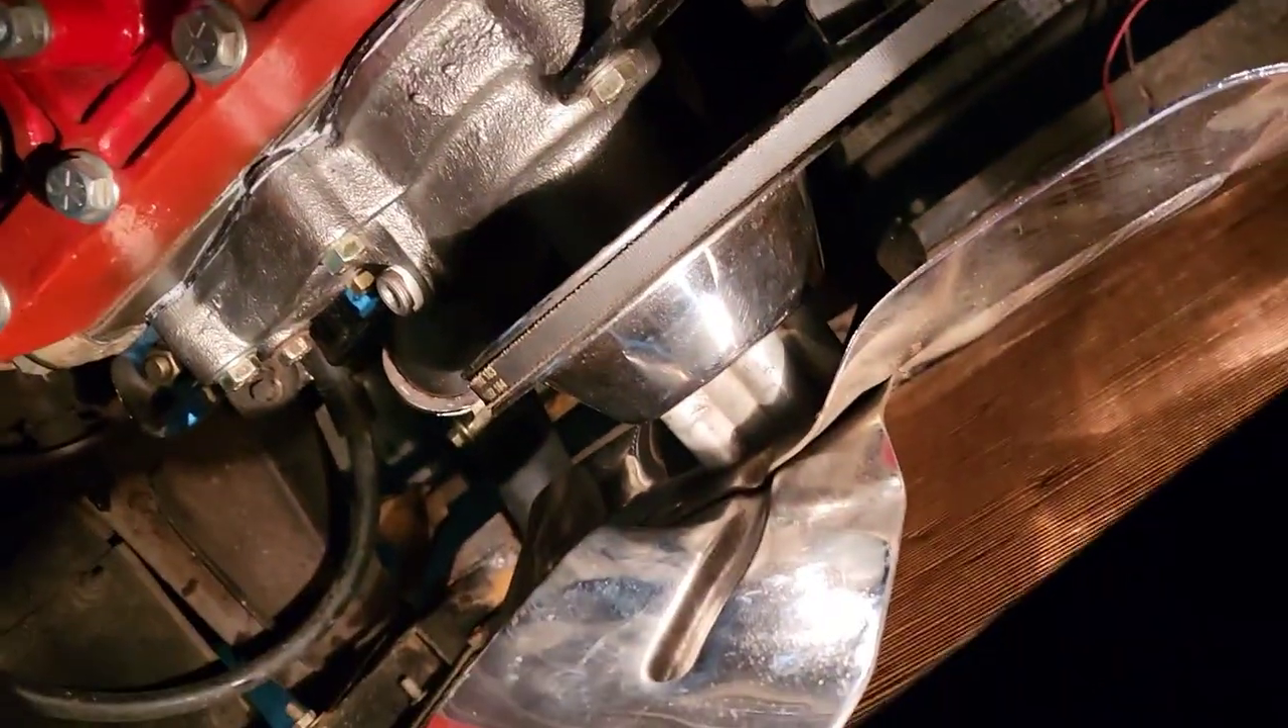Ya tenemos todo colocado, la correa, la paleta.